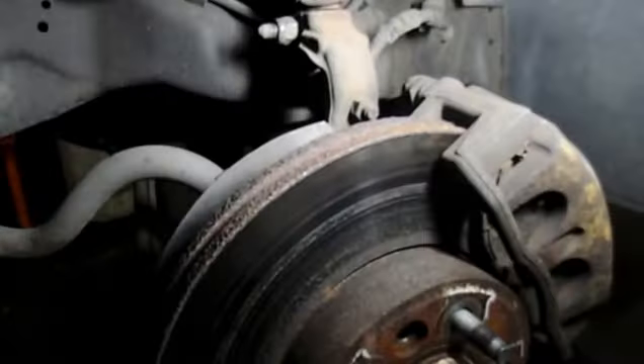Okay, this is after we have the wheel off.